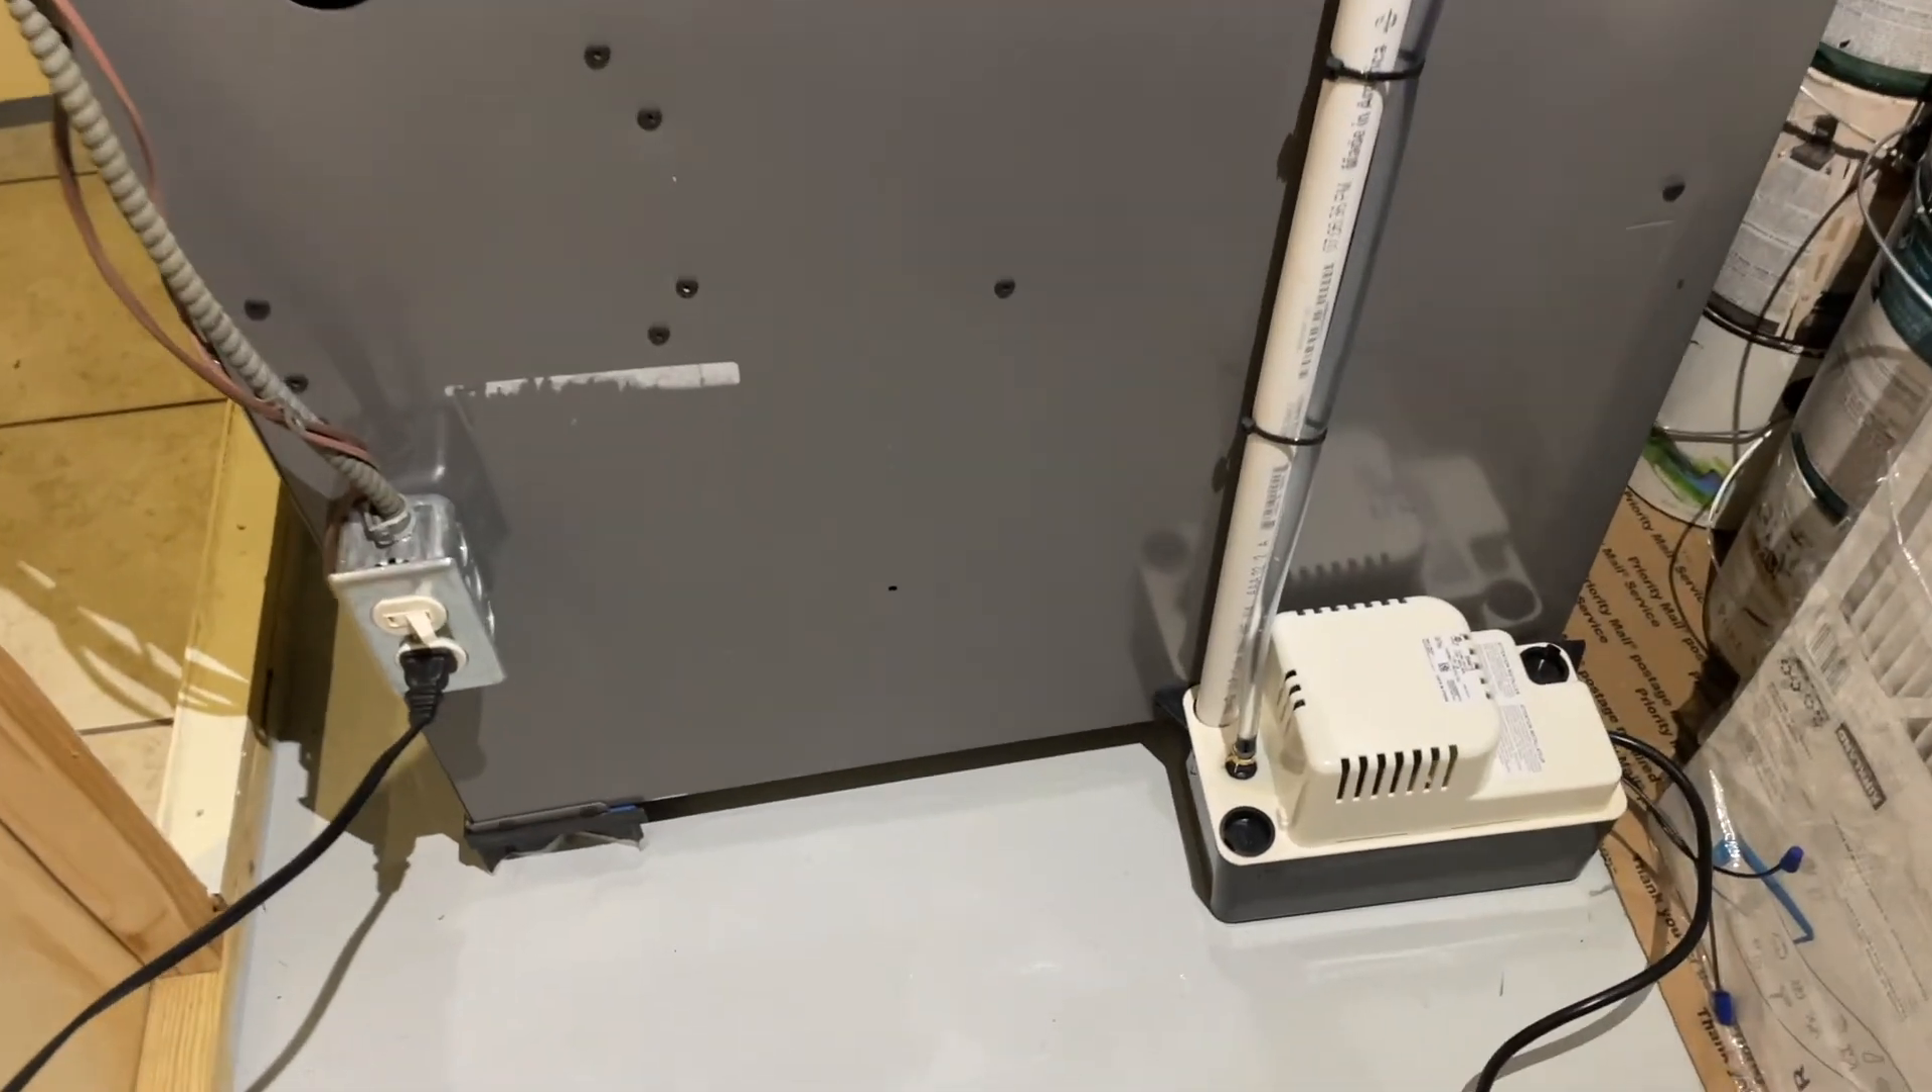Check everything once the system is running and that's it we are all set pump is installed.